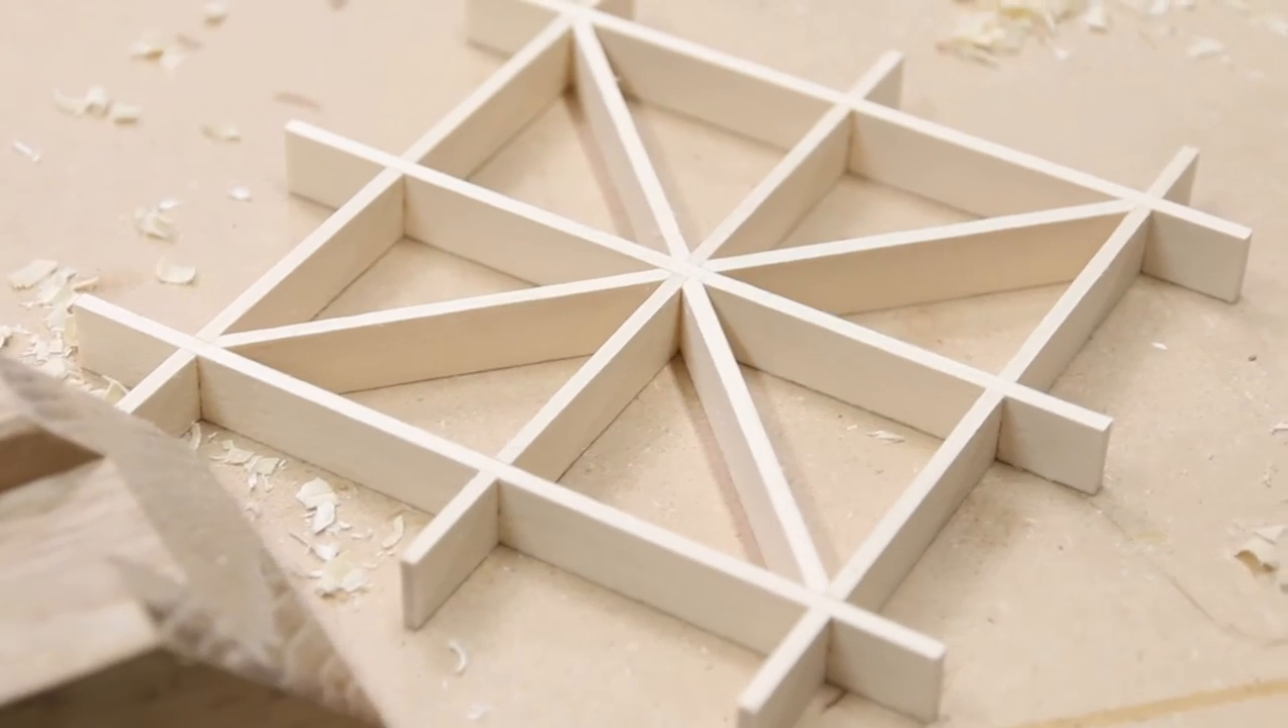Now that all of the diagonals are in place, I can start on the hinges.